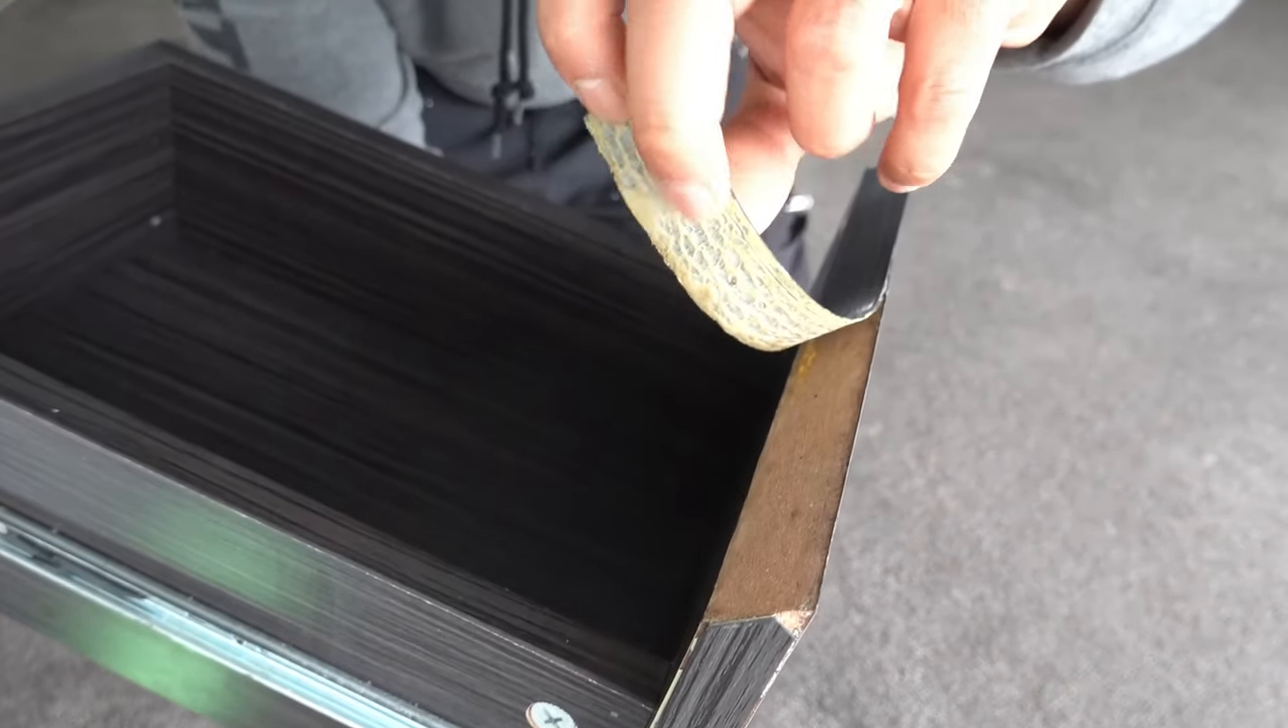Alright guys so we've got a drawer here where the laminated edging has started to come away.